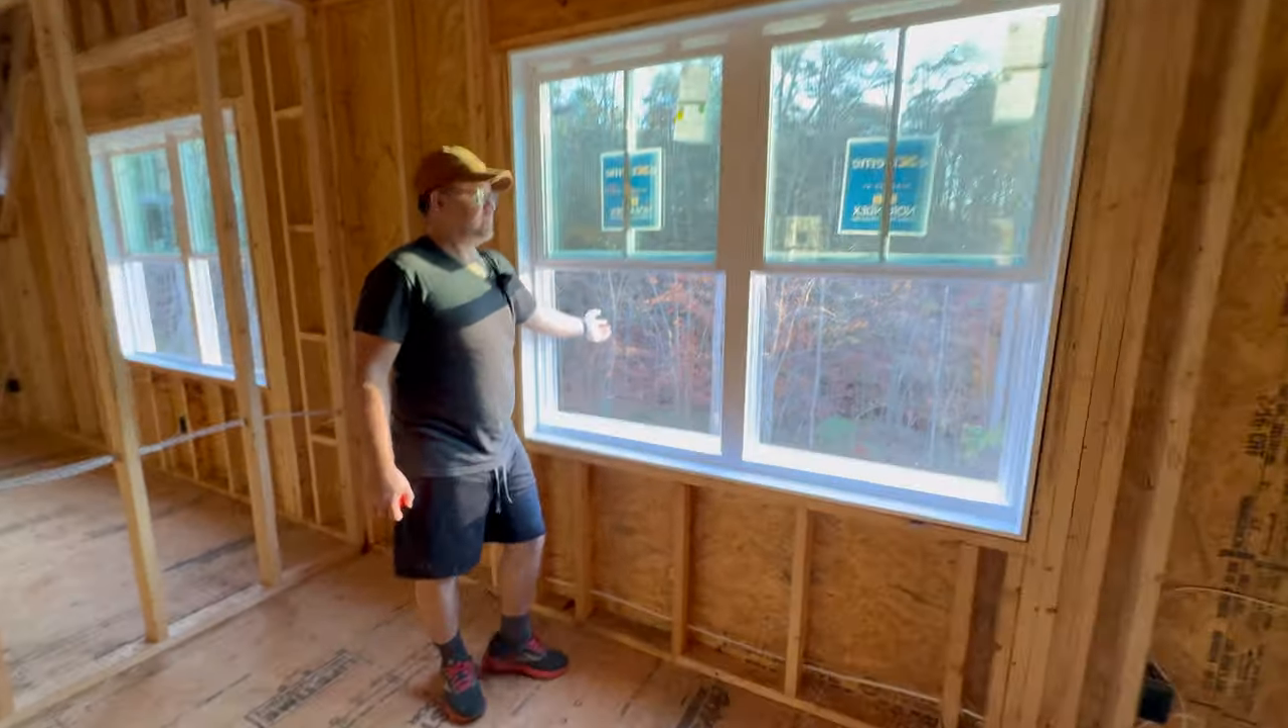Girls, windows are in.